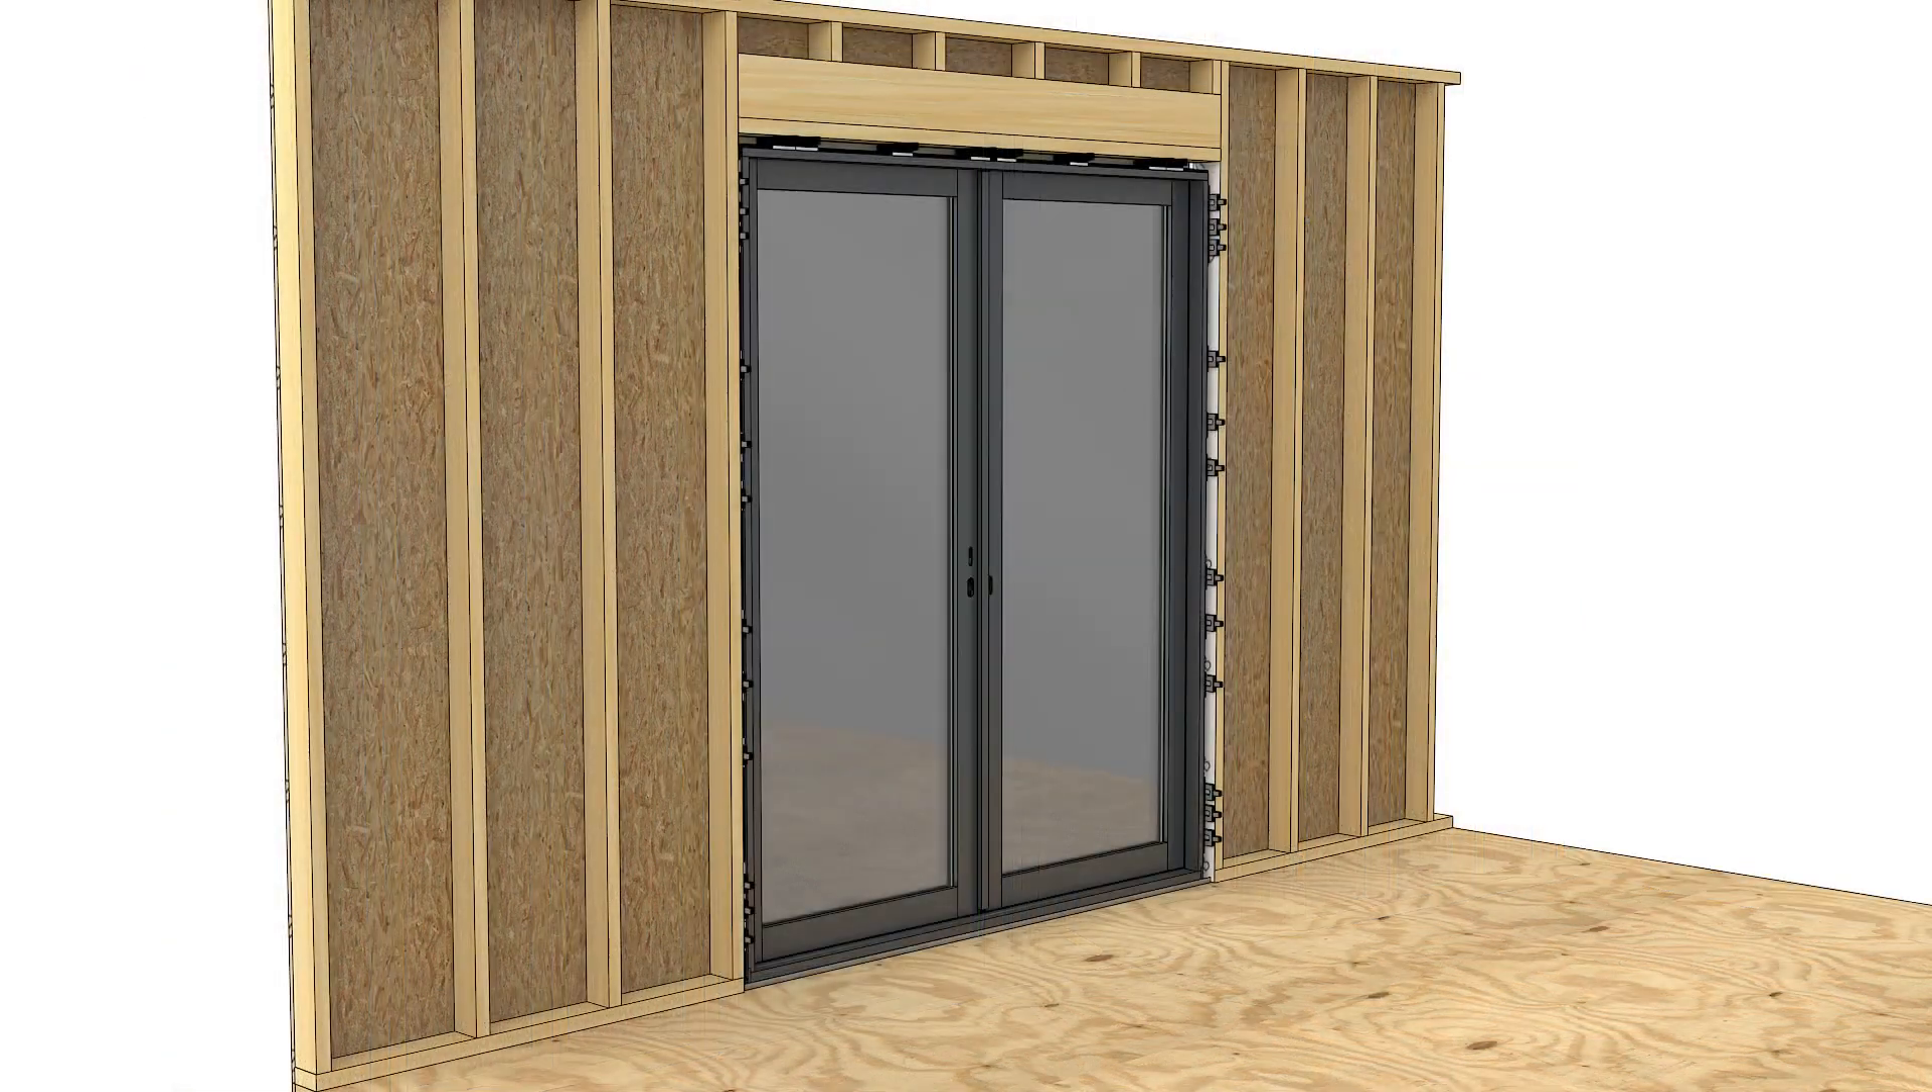Installation of your modern outswing door panels is now complete.